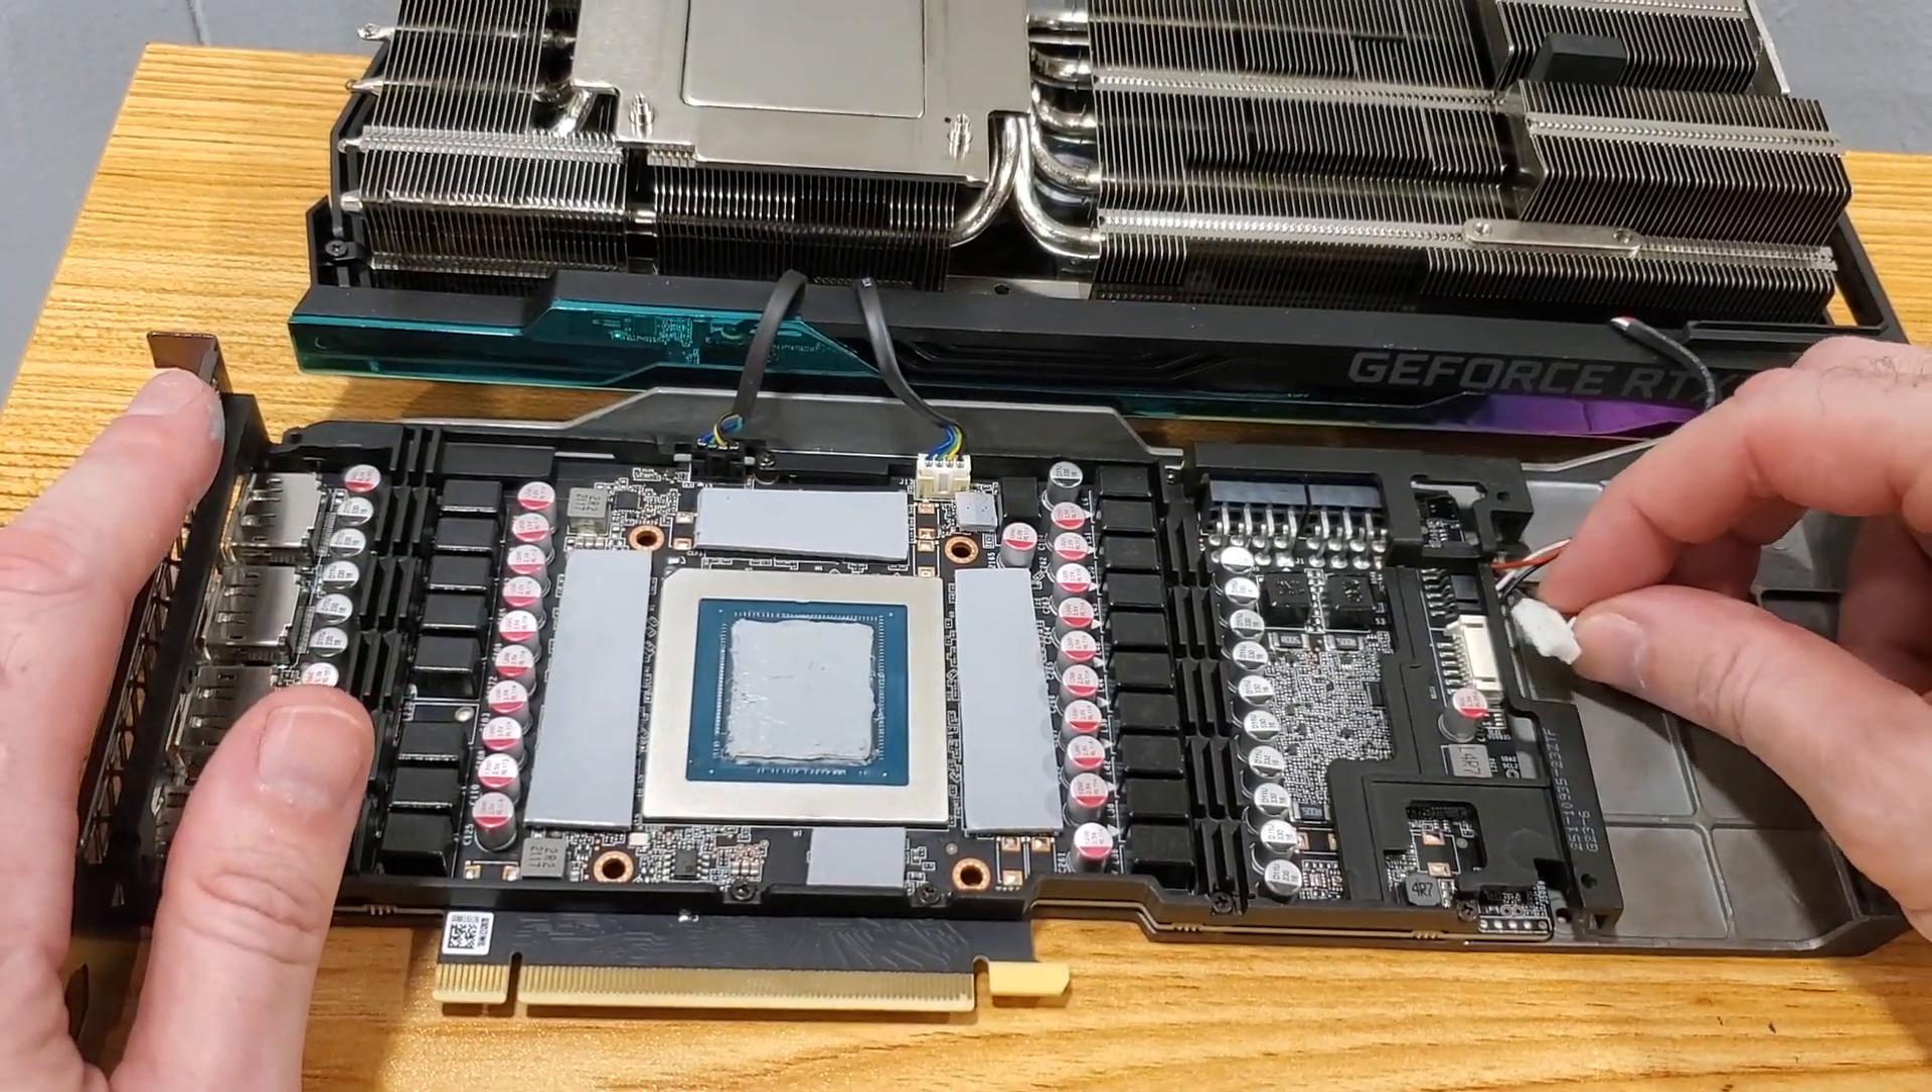Now that we have all the thermal pads and thermal paste reapplied, we now have to reassemble it.